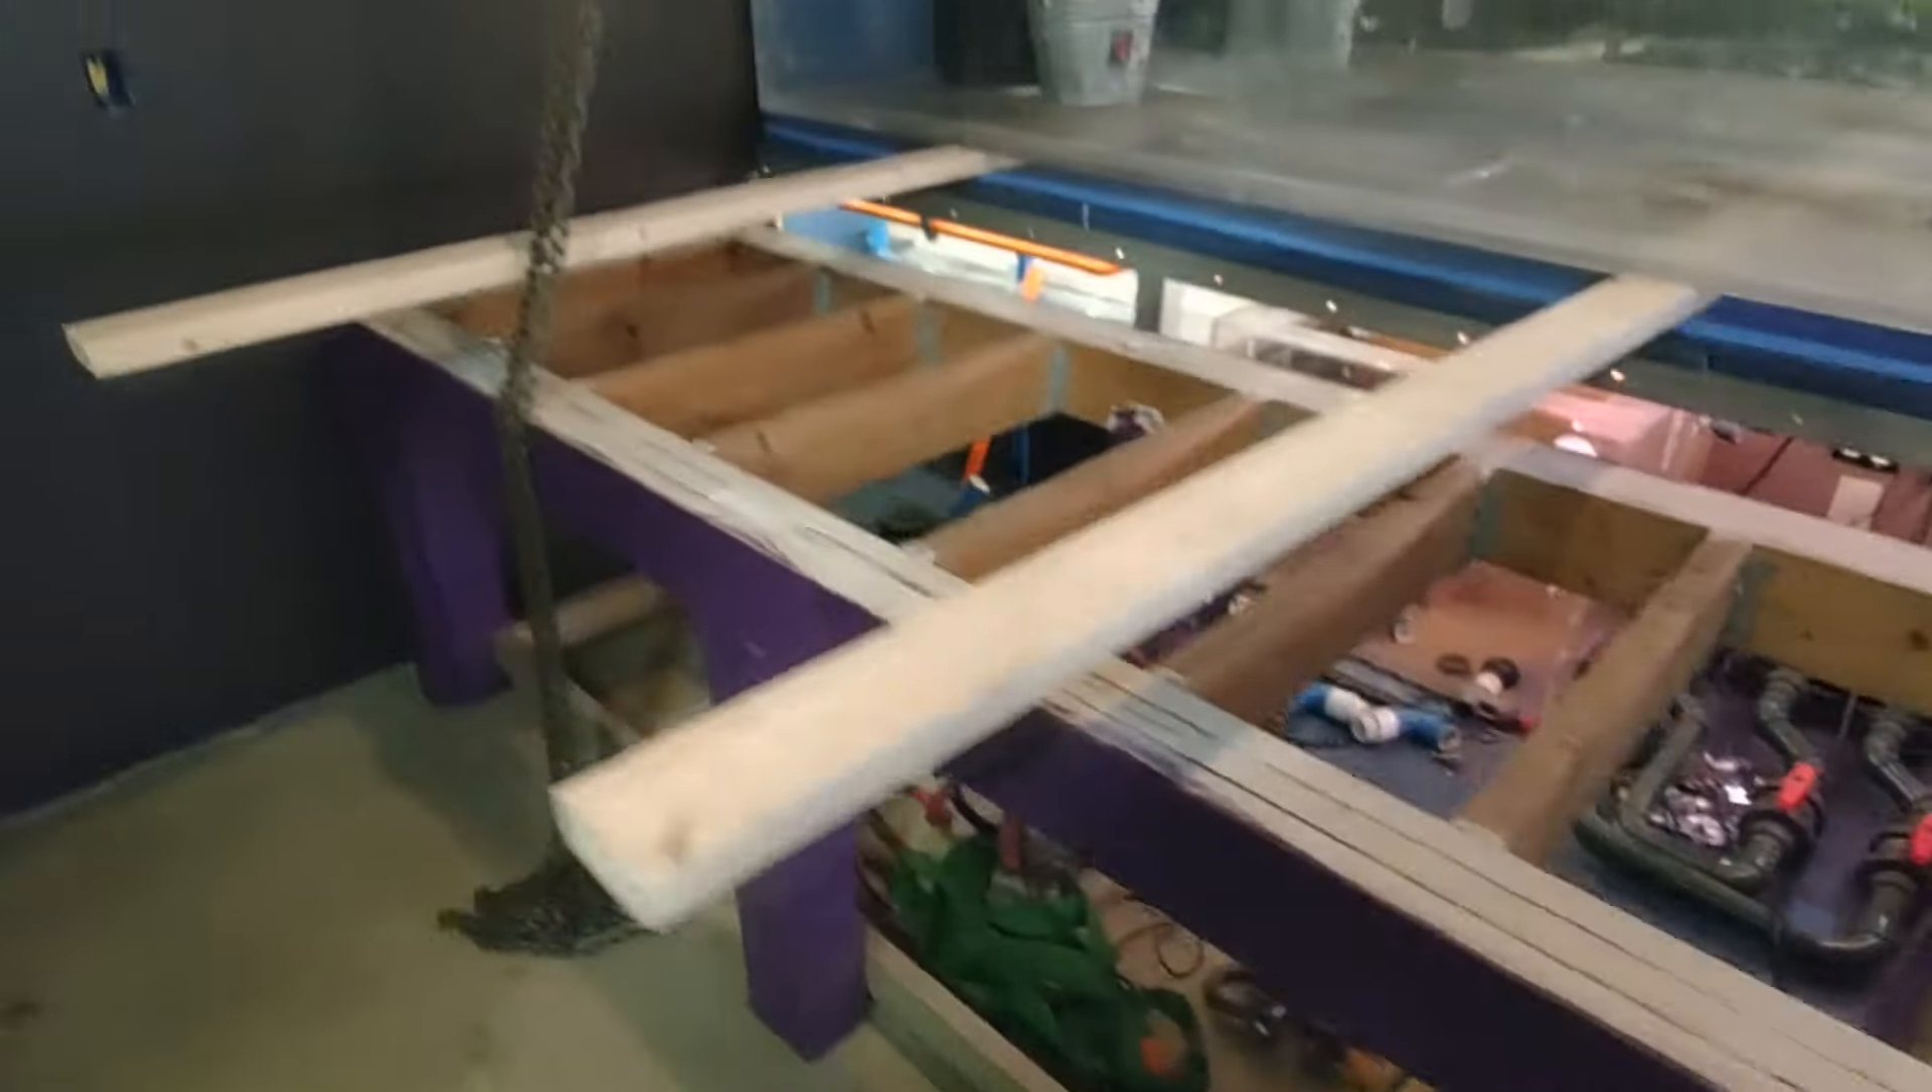So all the boards are out except for the last two.